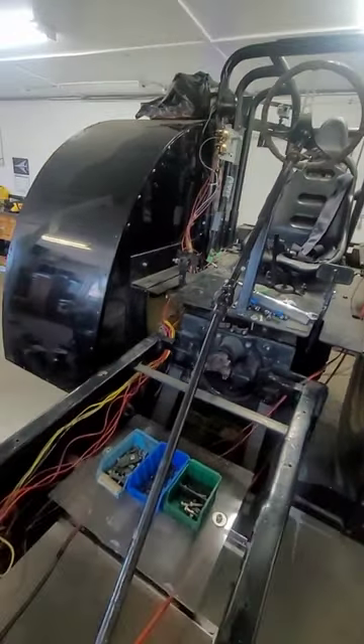I just ran that and adjusted it and I'm working on some of the wiring still as it is still a mess.